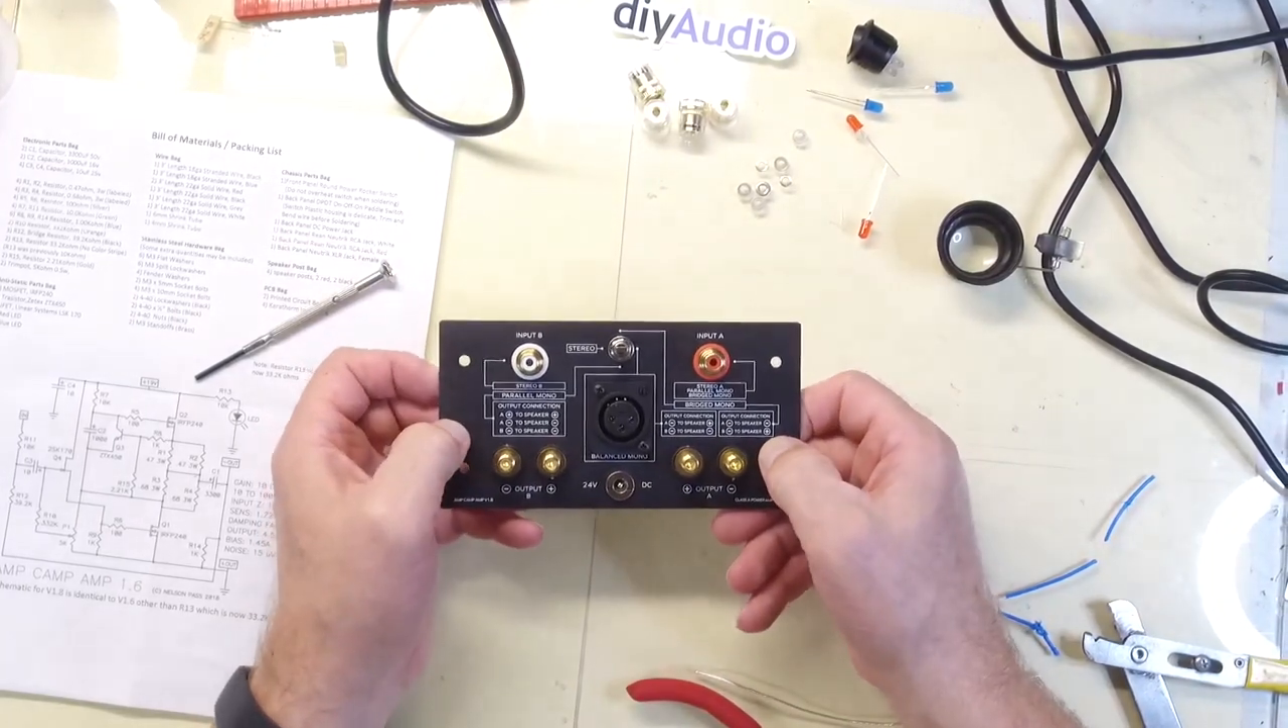I've got the connectors all installed here and everything looks good.